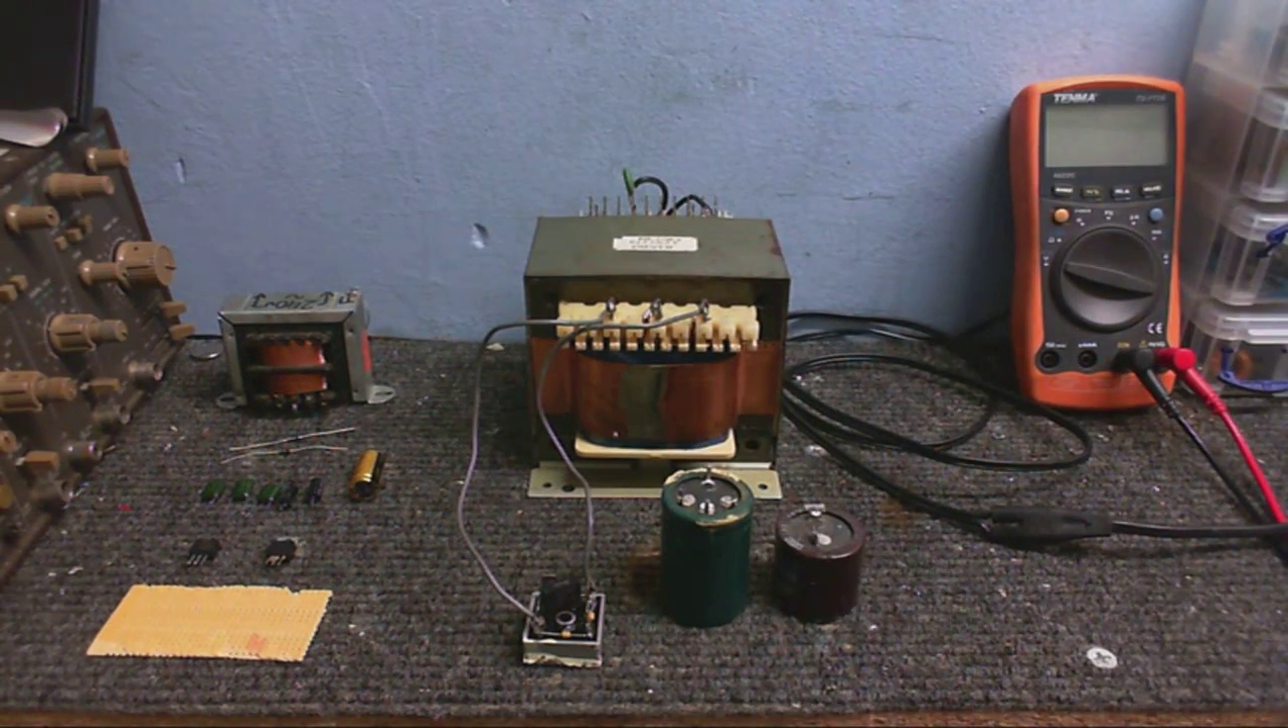Right, so we've got the rectifier hooked up to the transformer.